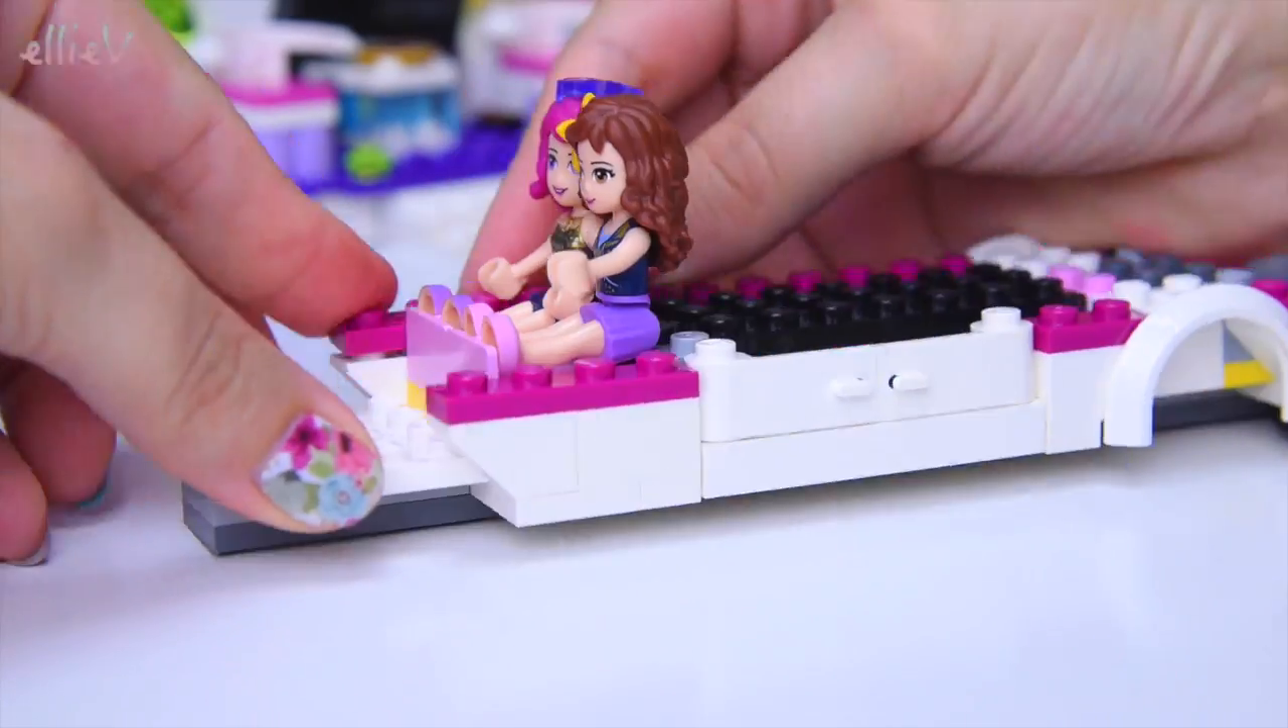You do know there are no wheels on that limousine yet. You do know it actually doesn't quite look like a limousine but that's alright.